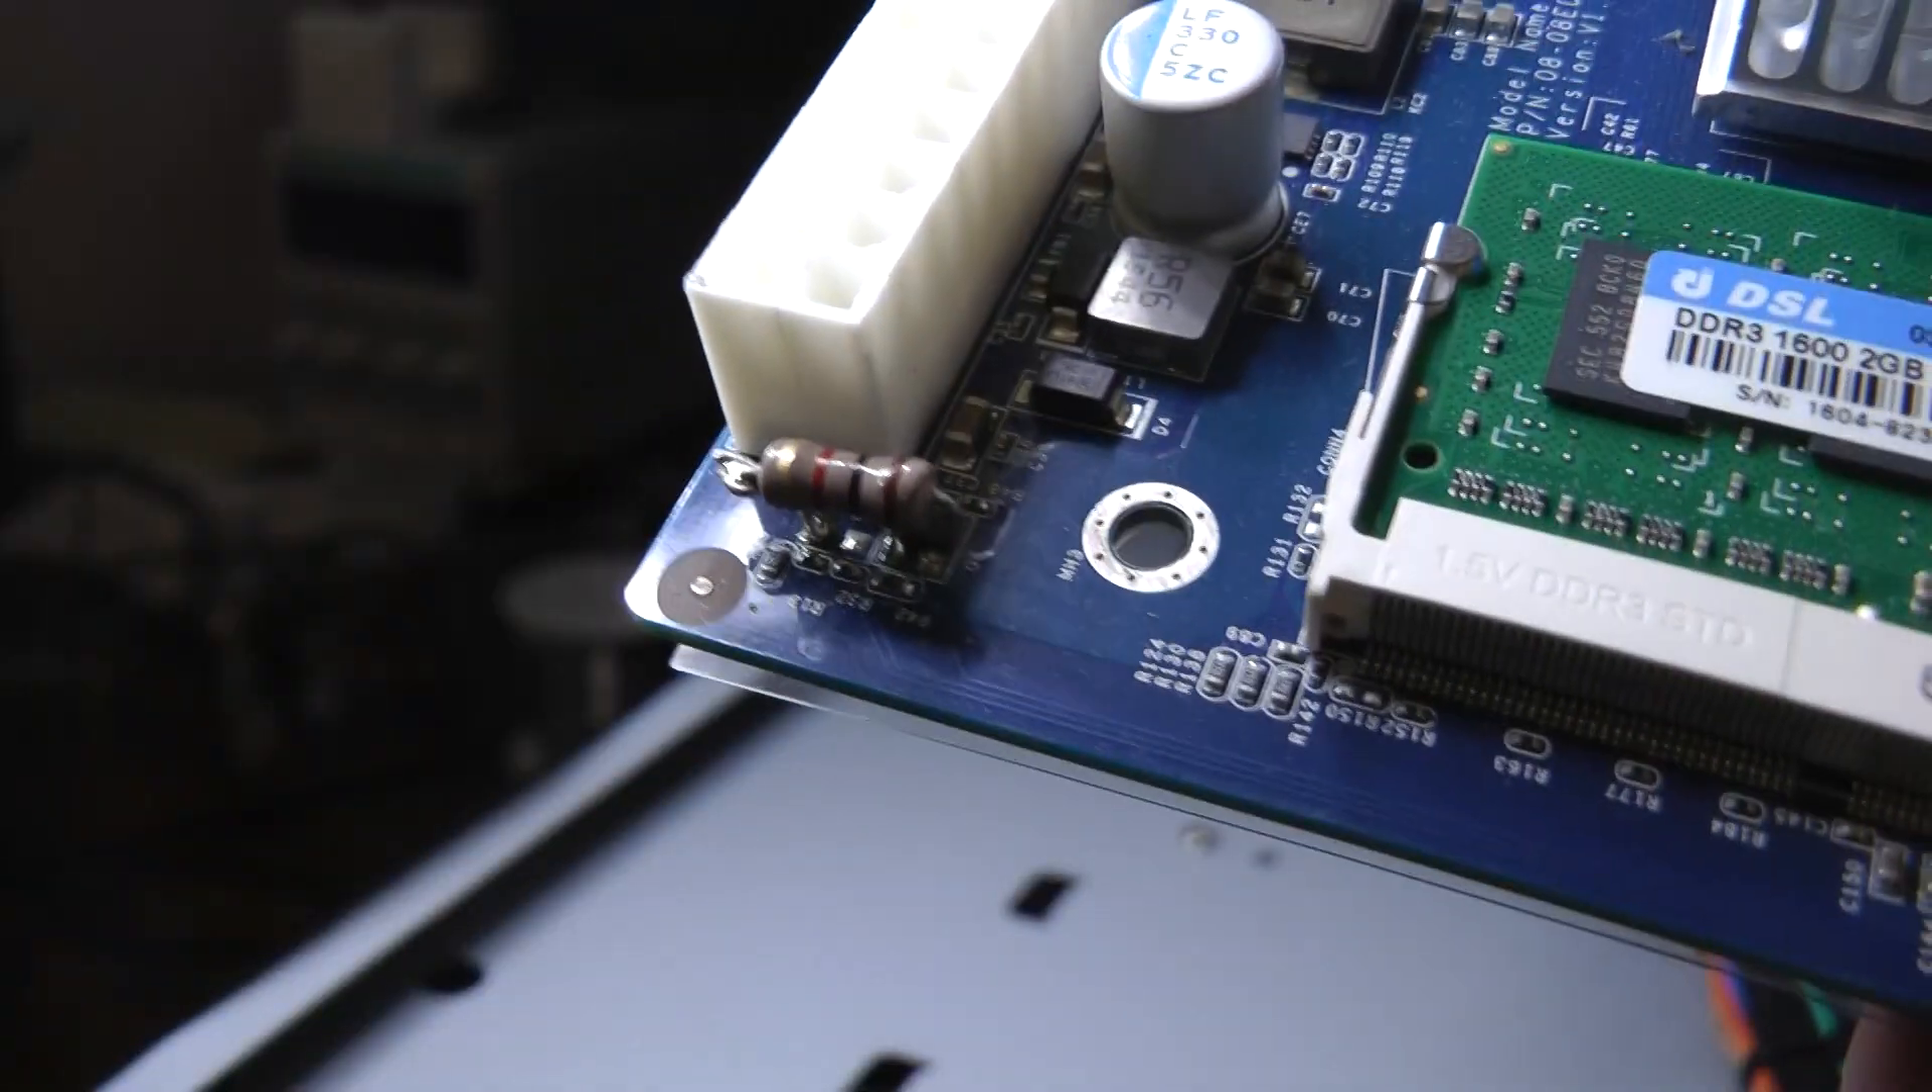There's that 1K resistor that I soldered over those two solder pads.